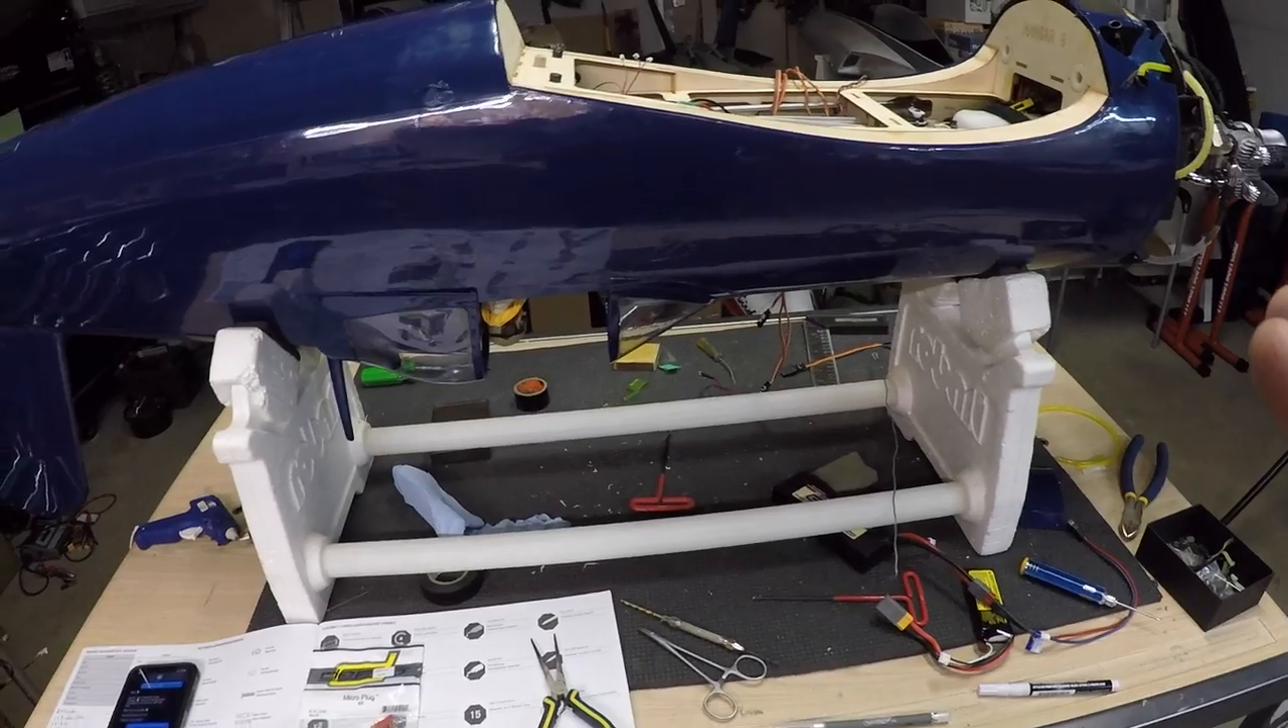We're not going to install the cowl yet until we've uh we've run the engine and then we need to put all the decals on so that needs to happen as well too.